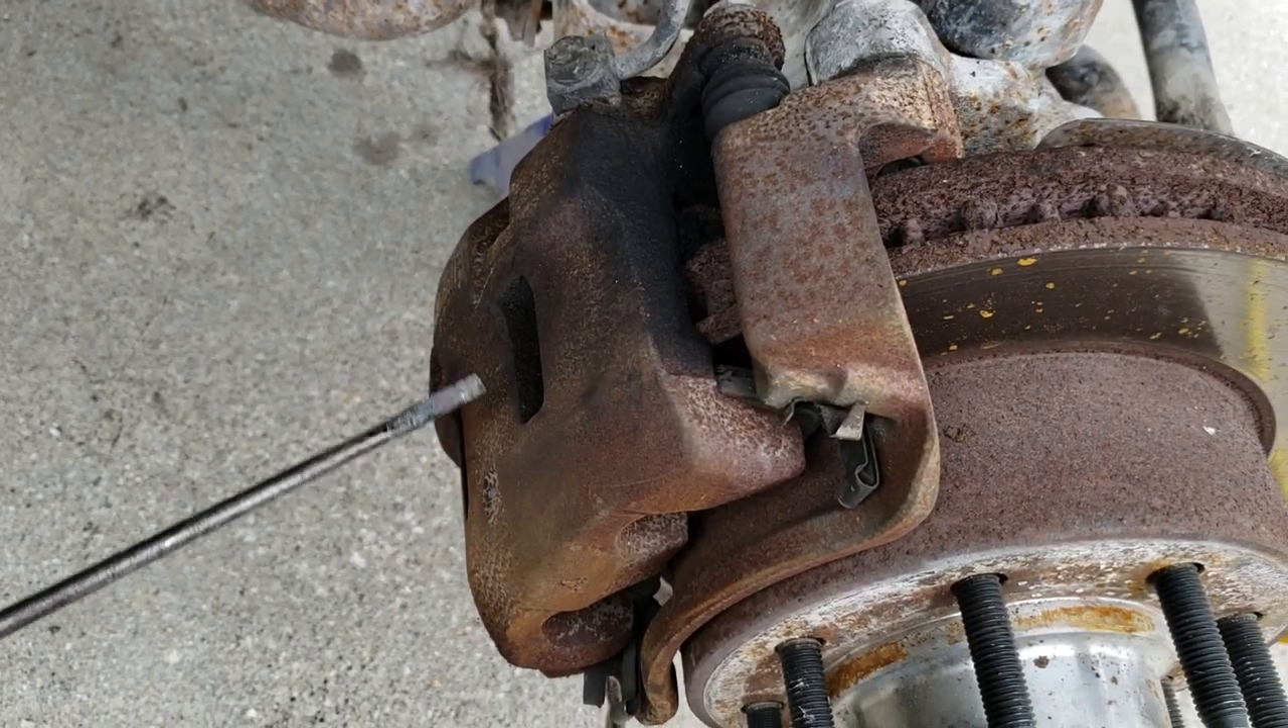So we got the wheels and tires off out of the way.